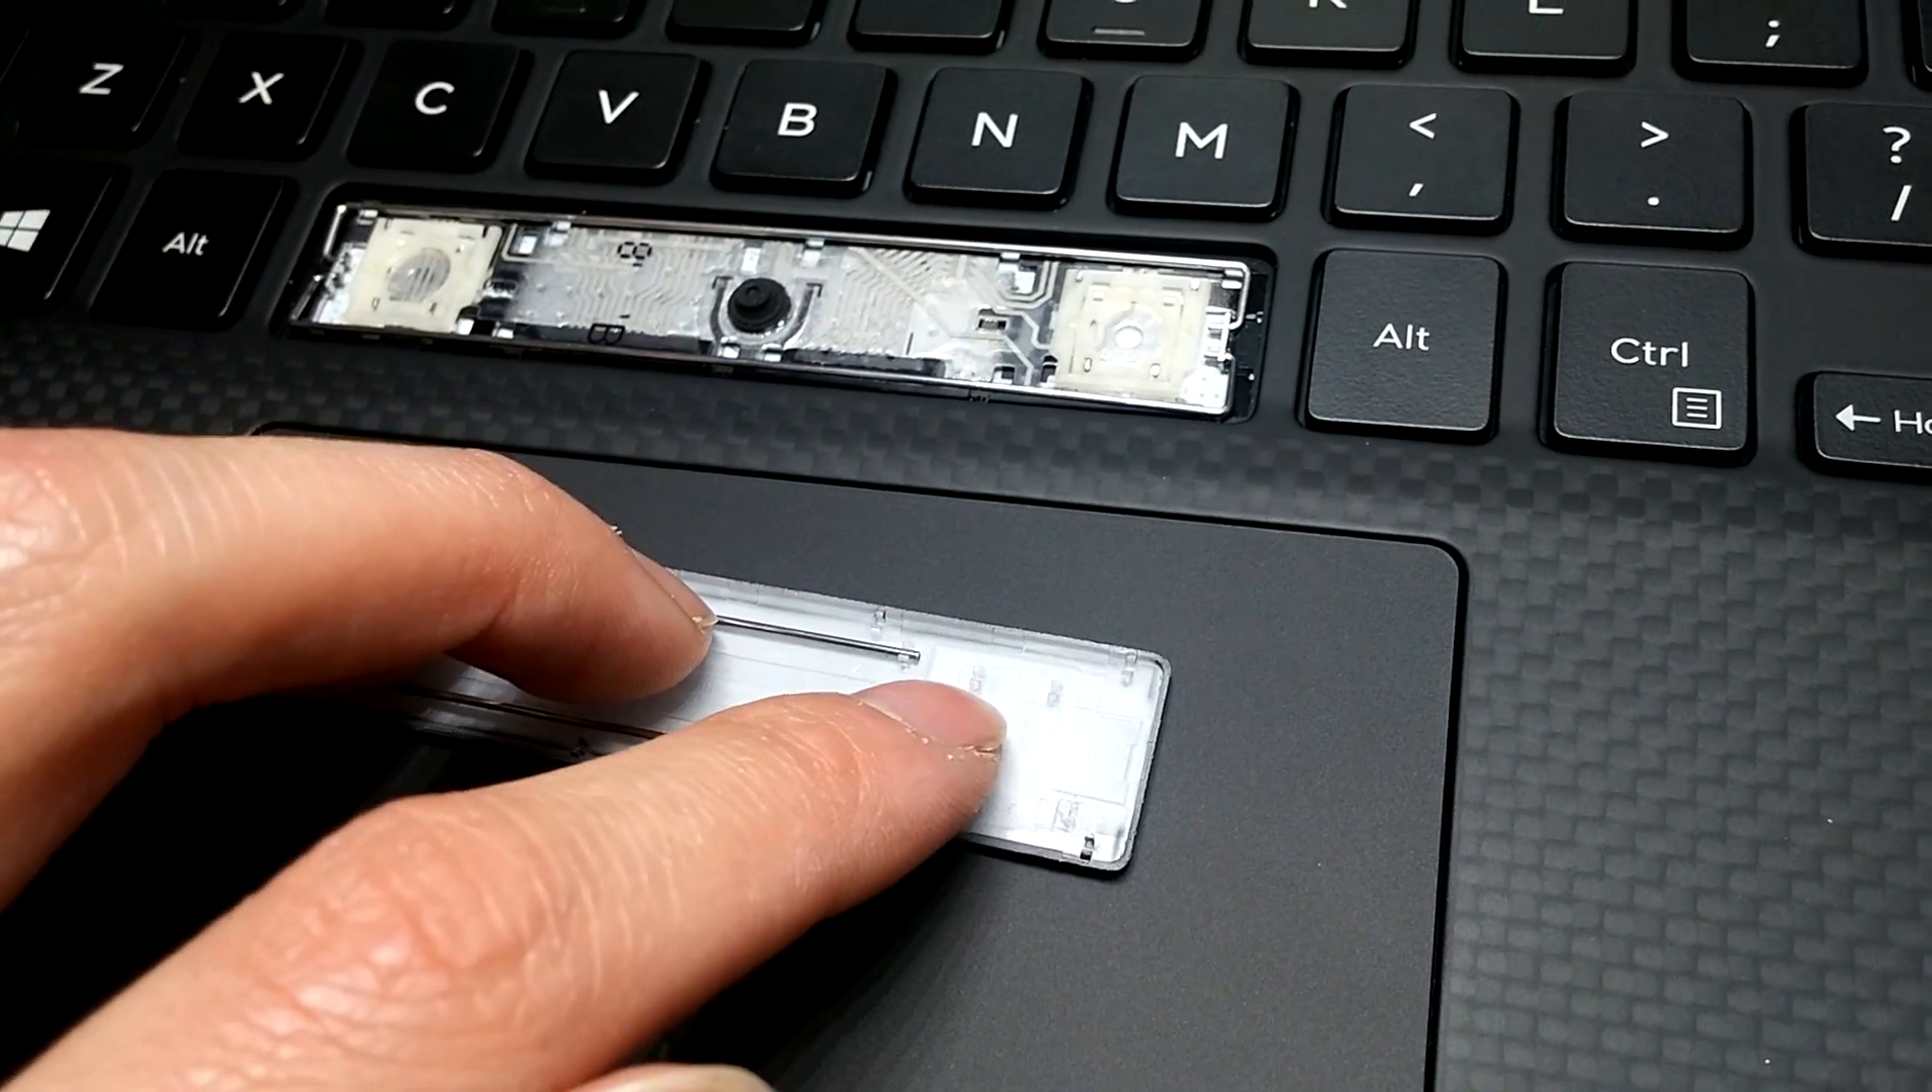All right so here's the space bar removed.